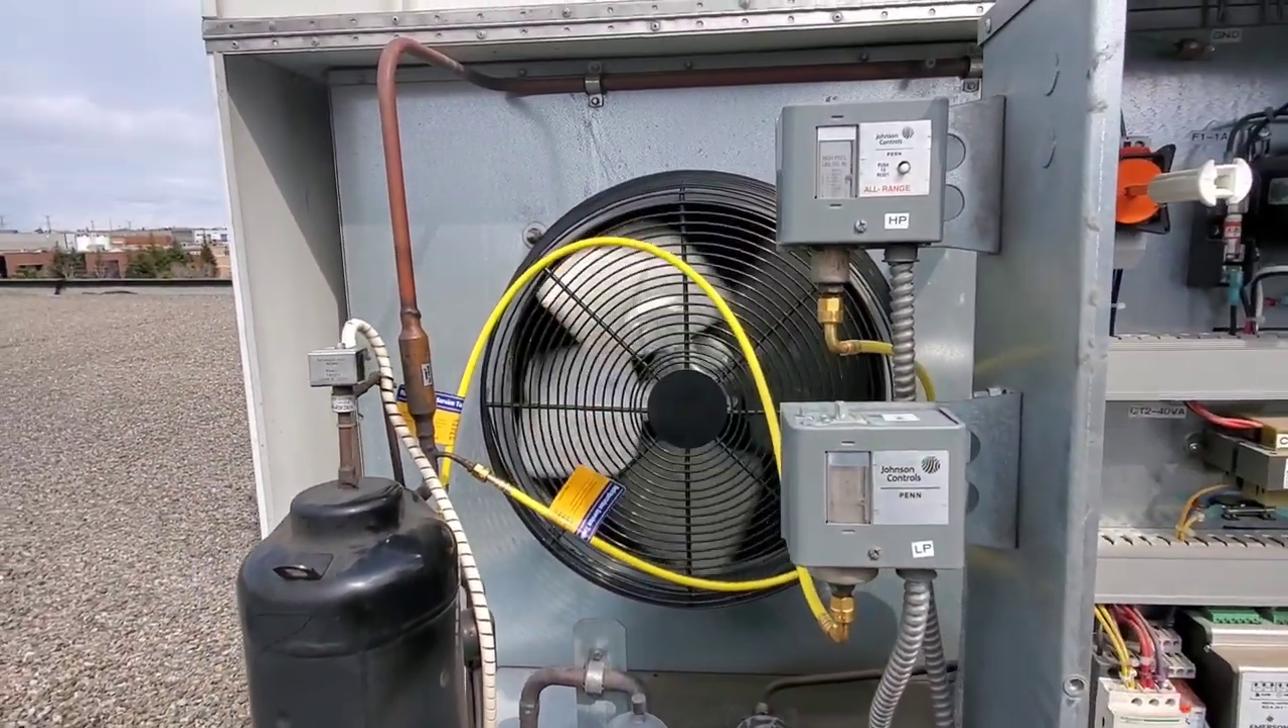We got our our hoses all connected up.